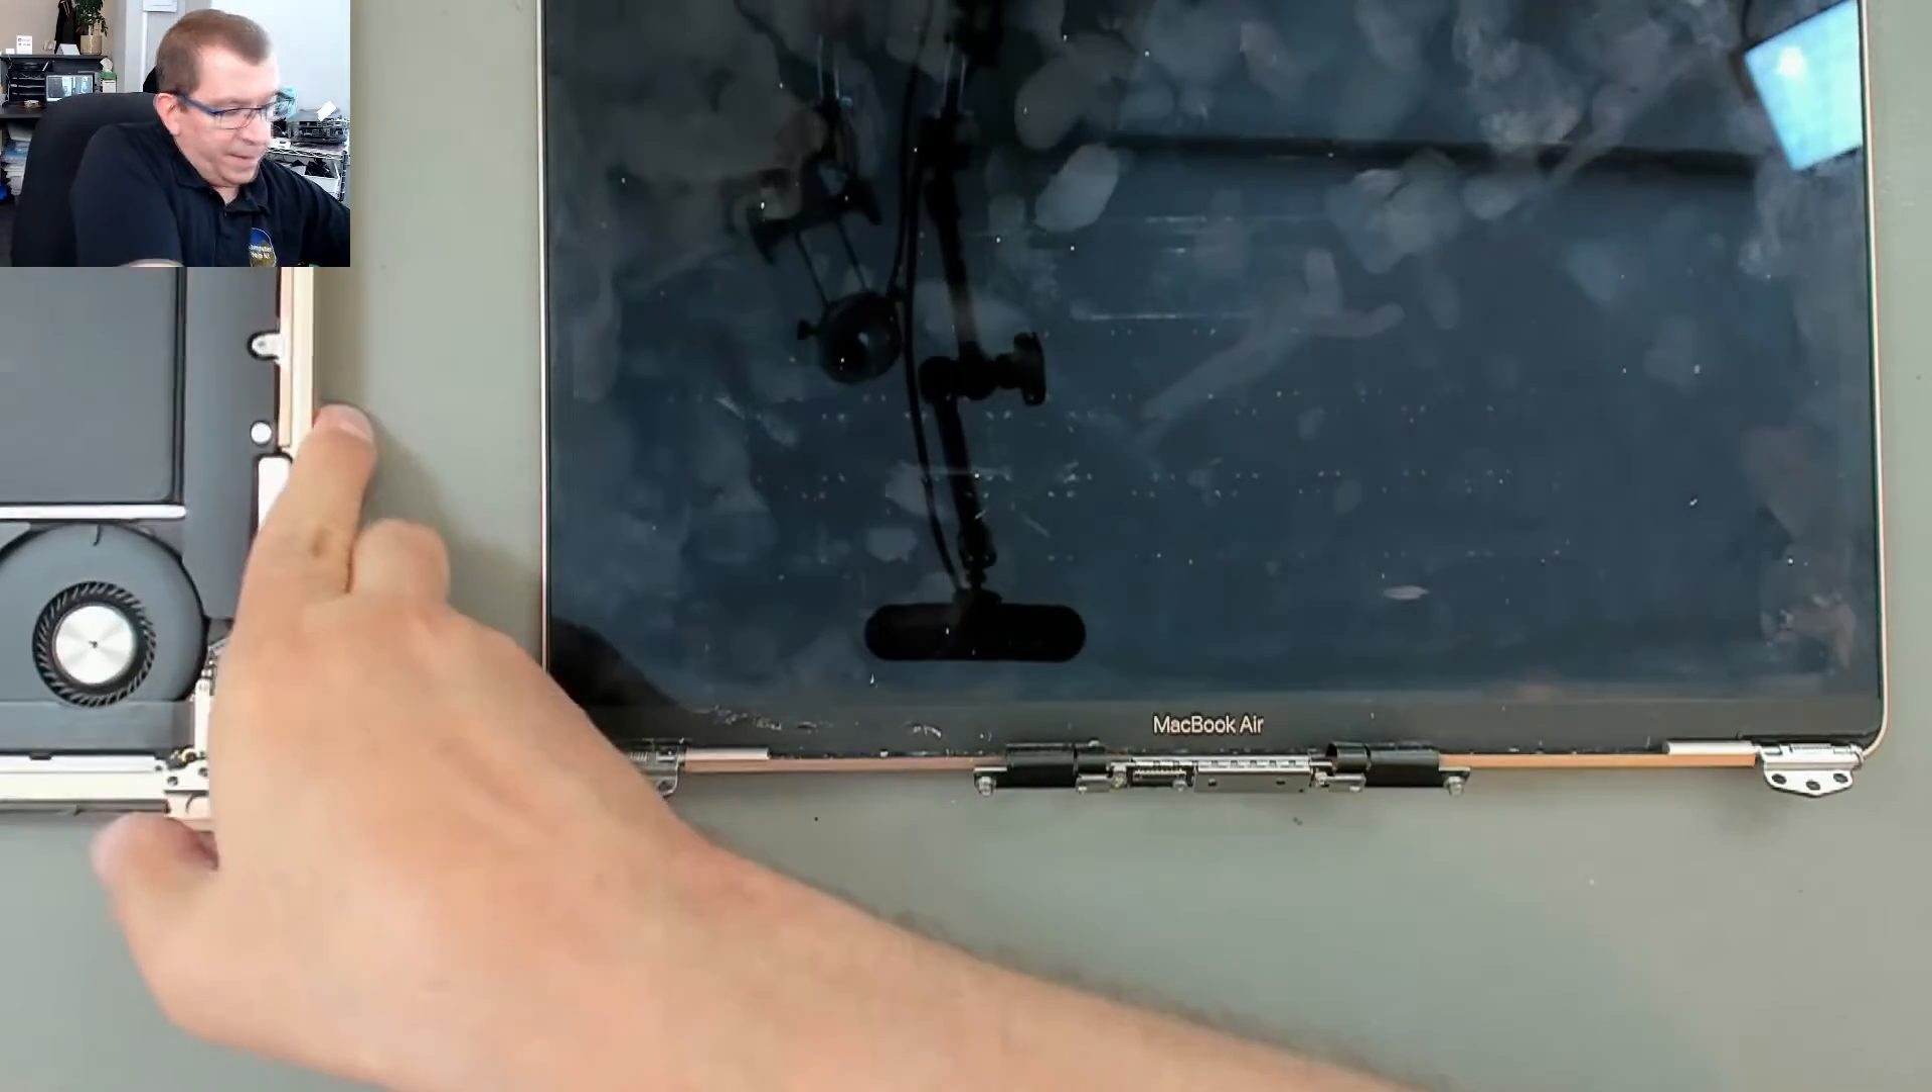So there's the computer free of the display assembly.